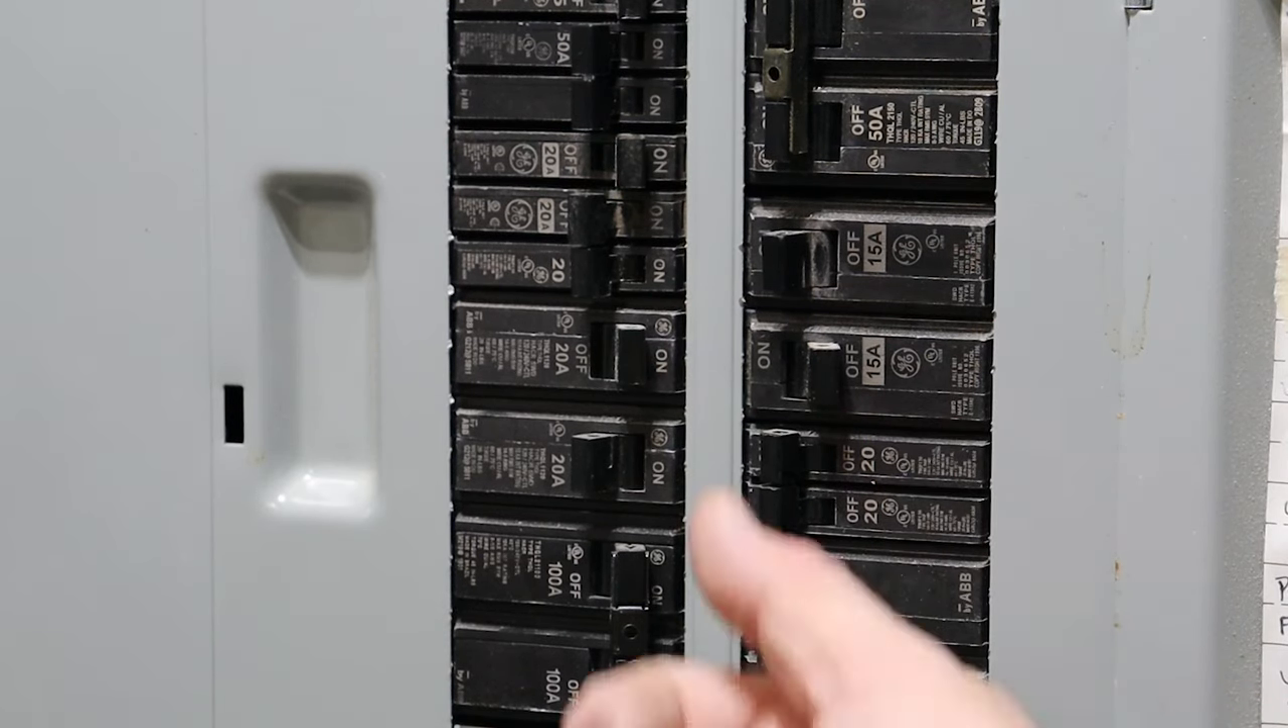So in my case I have my 15 amp breaker already in my sub panel.